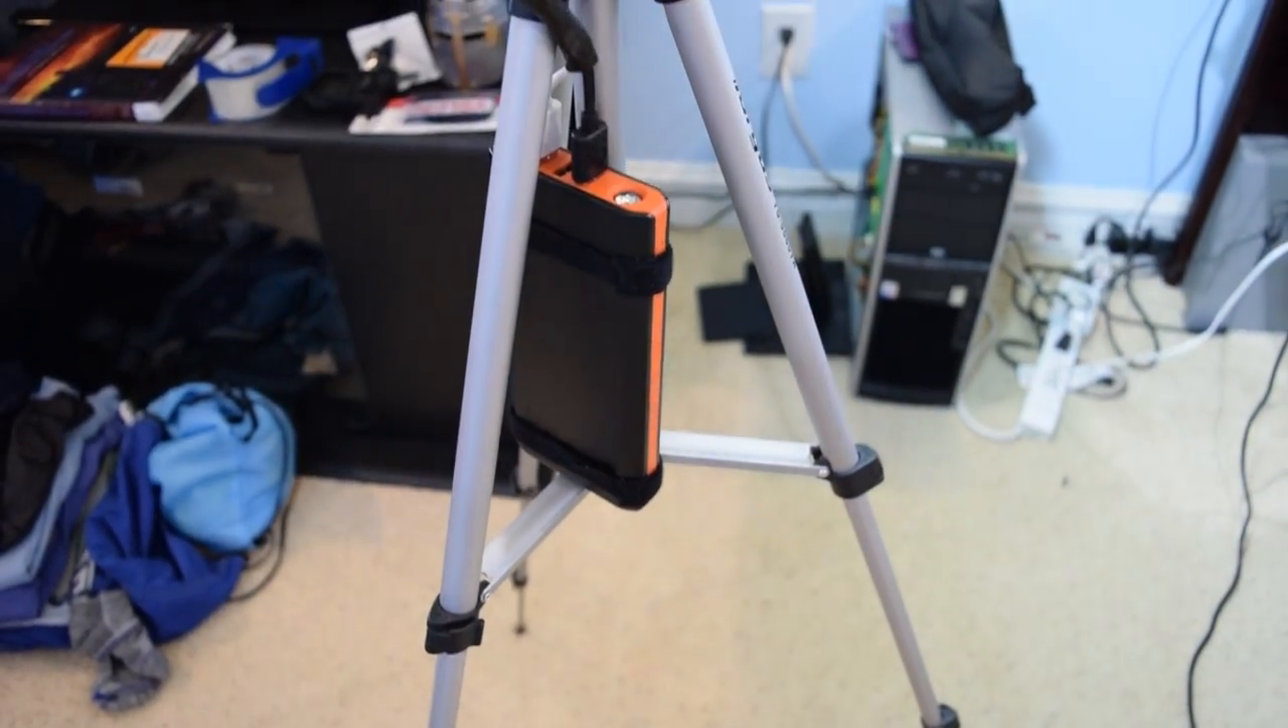So I took those Velcro straps, I wrapped it around the centerpiece of the tripod, and I secured the battery bank to the centerpiece using those two Velcro straps.